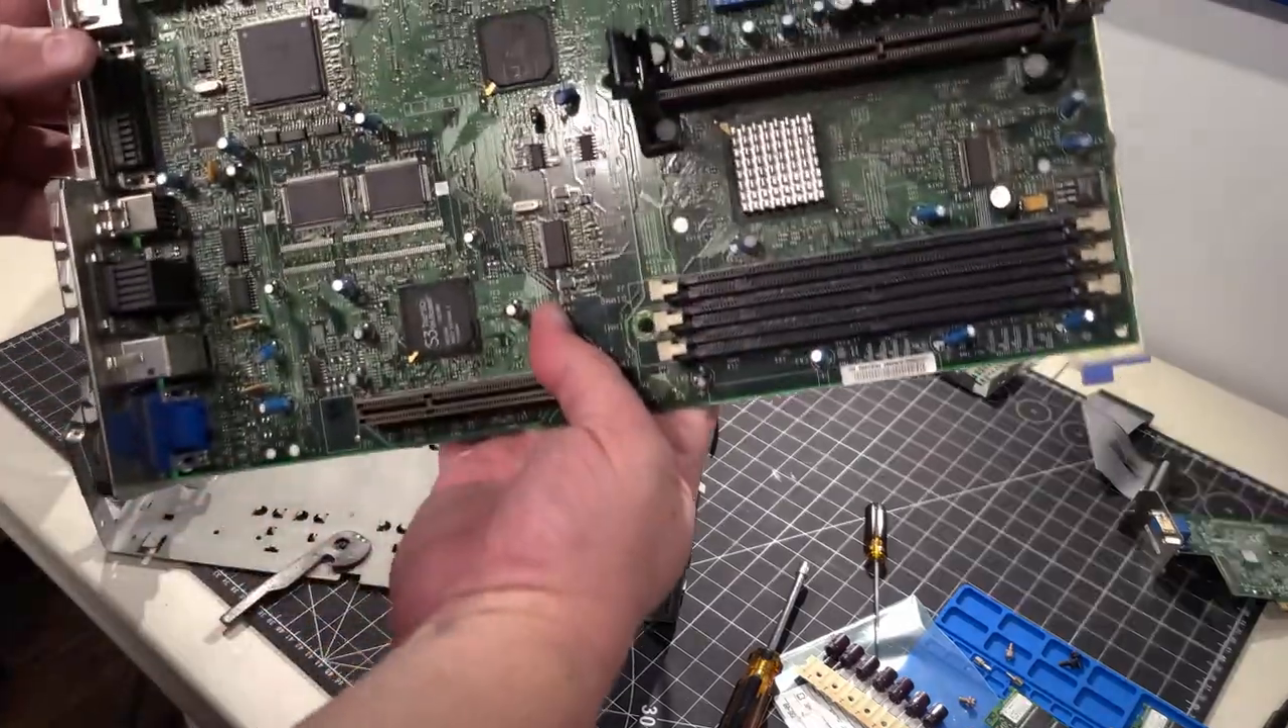So you can see now we have the complete ibm motherboard that's out of the system.